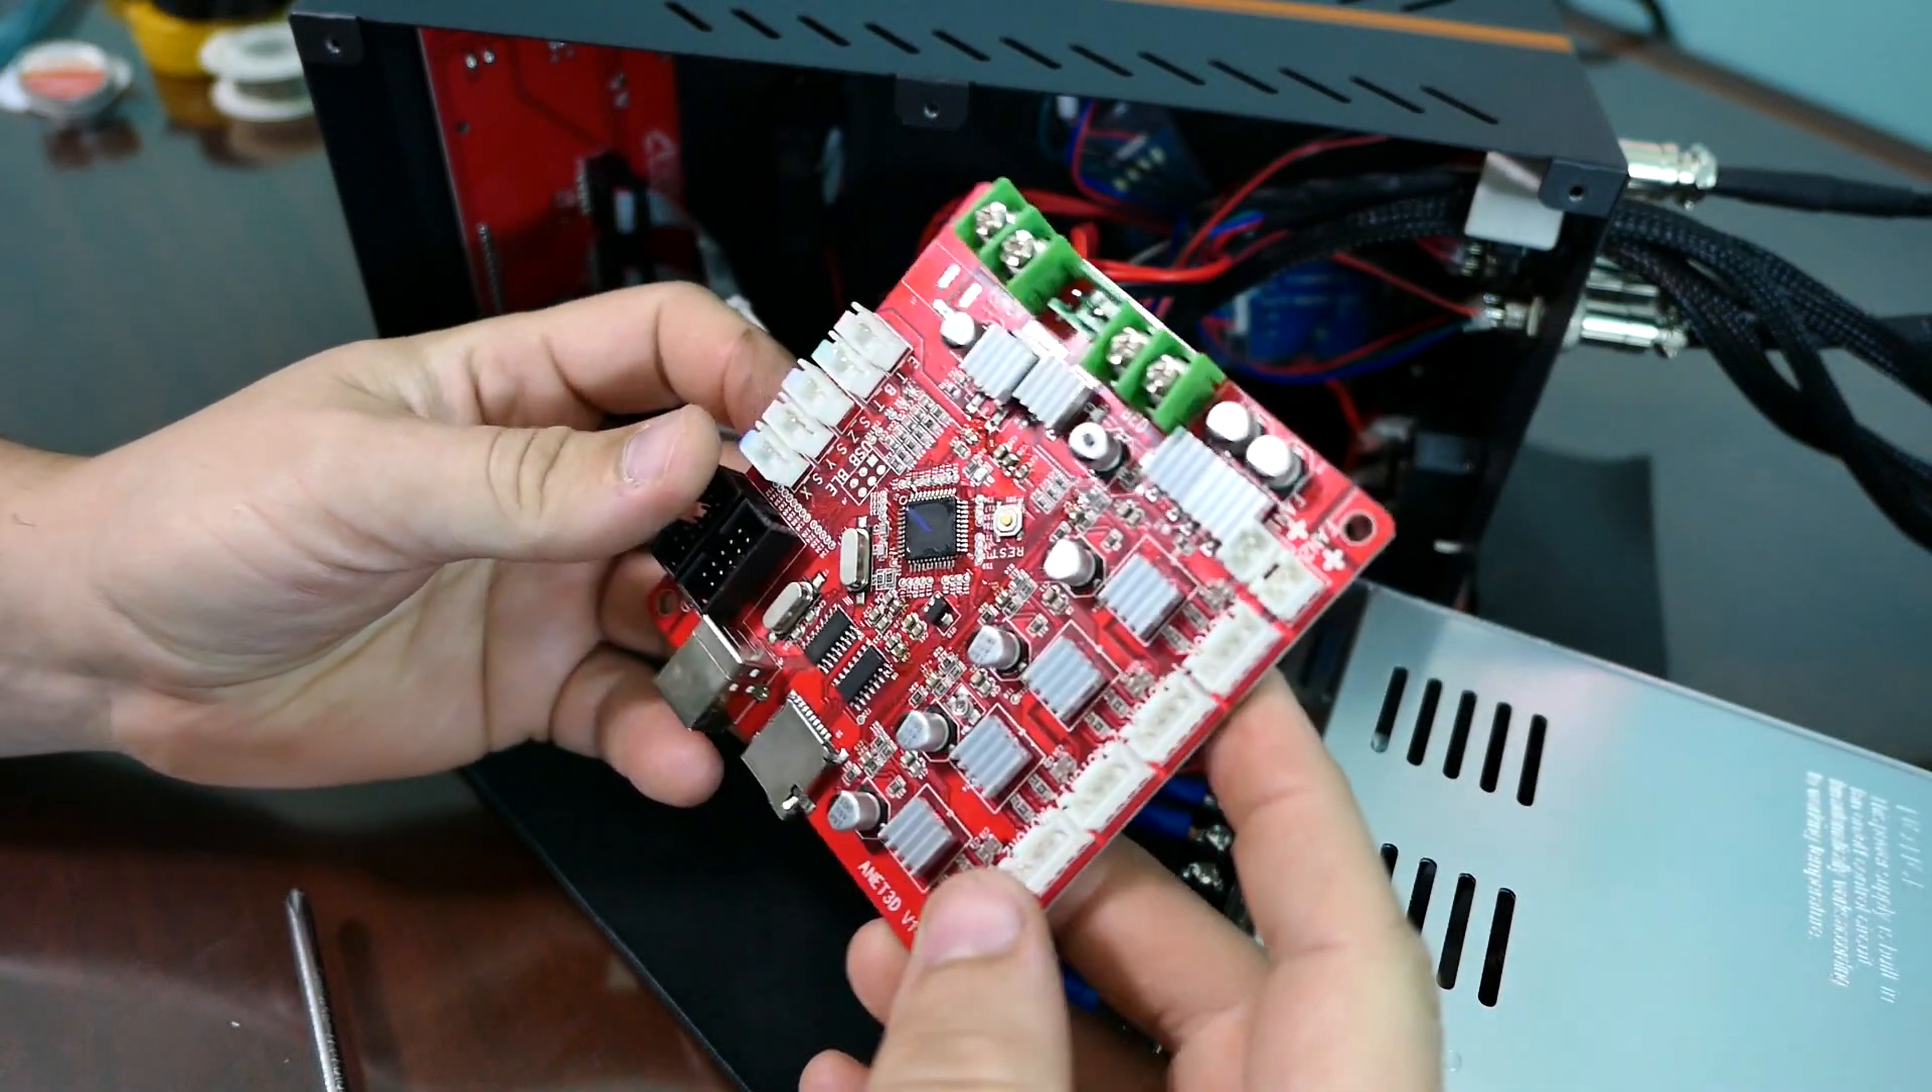So we have our board completely out now and we're going to set this entire shell and everything off to the side here.